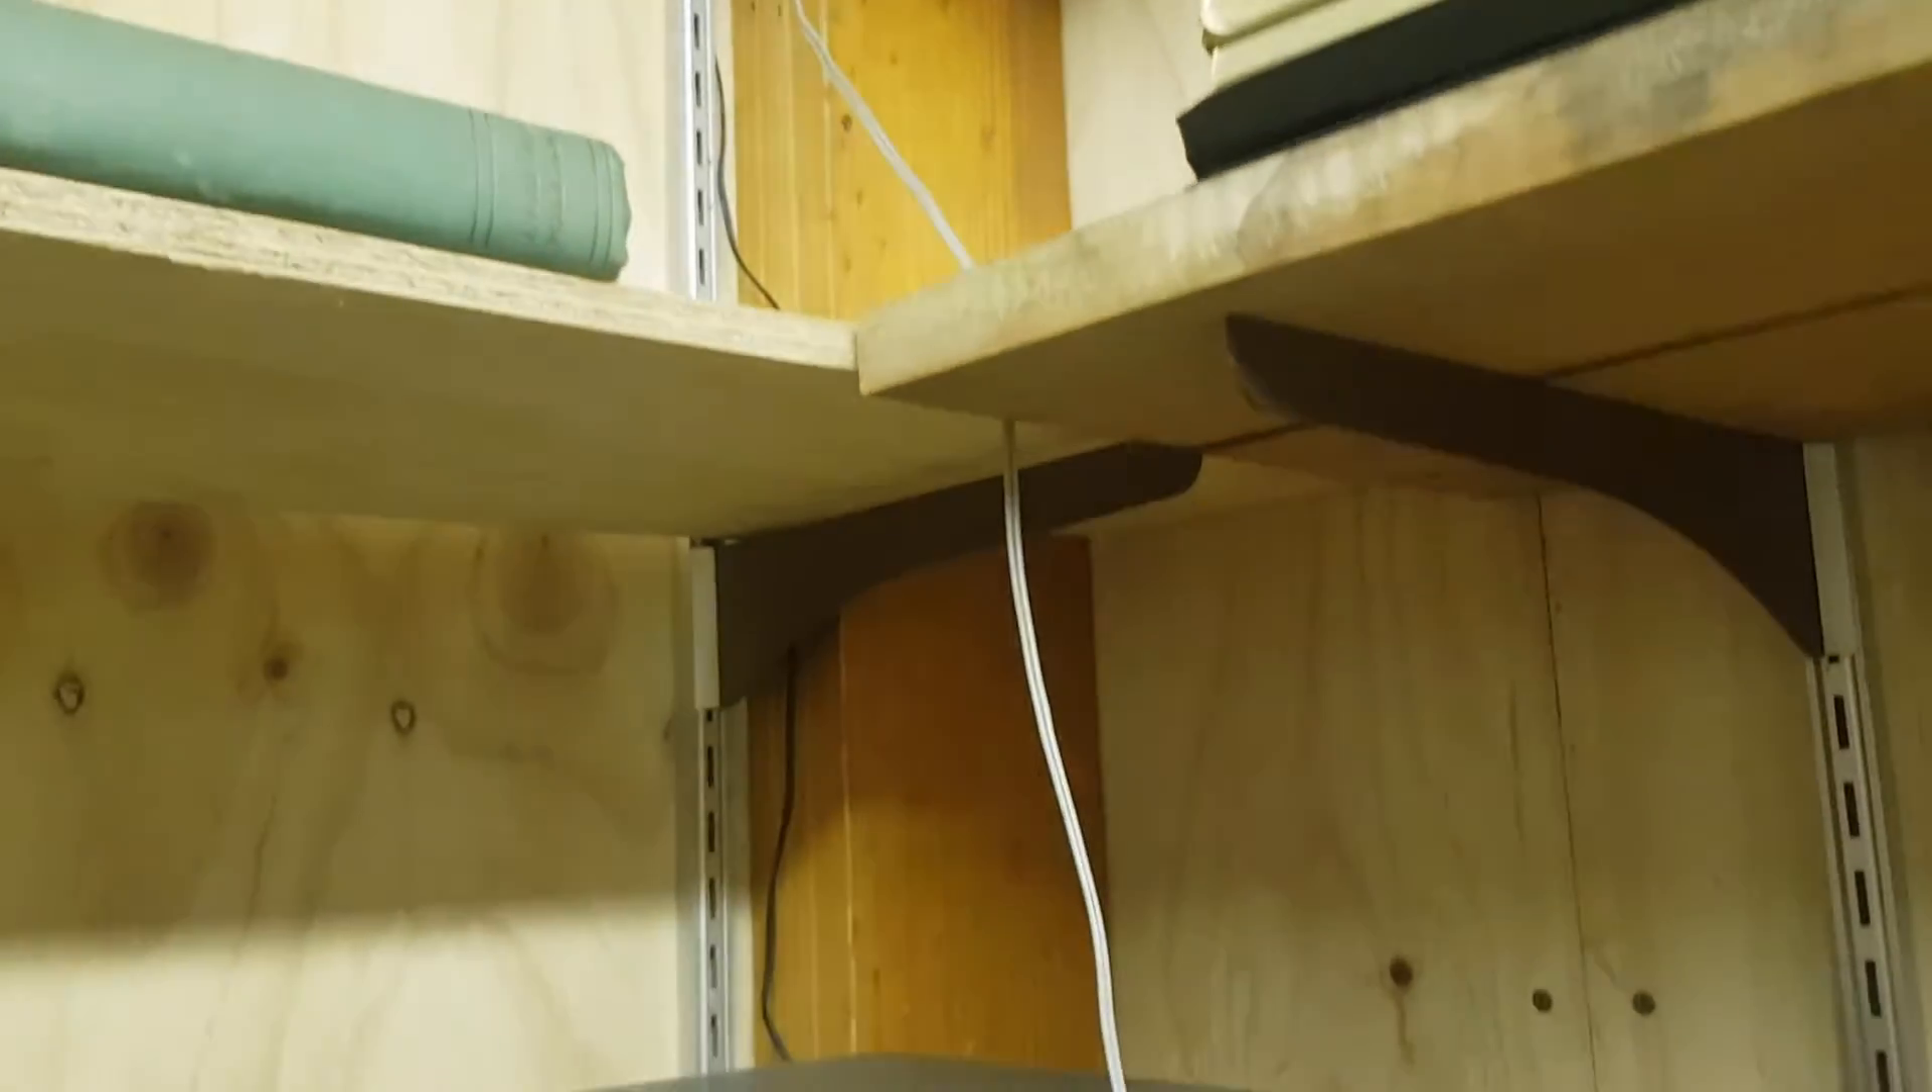There's one up there and one on the other side and I've got the wires running down the corner.